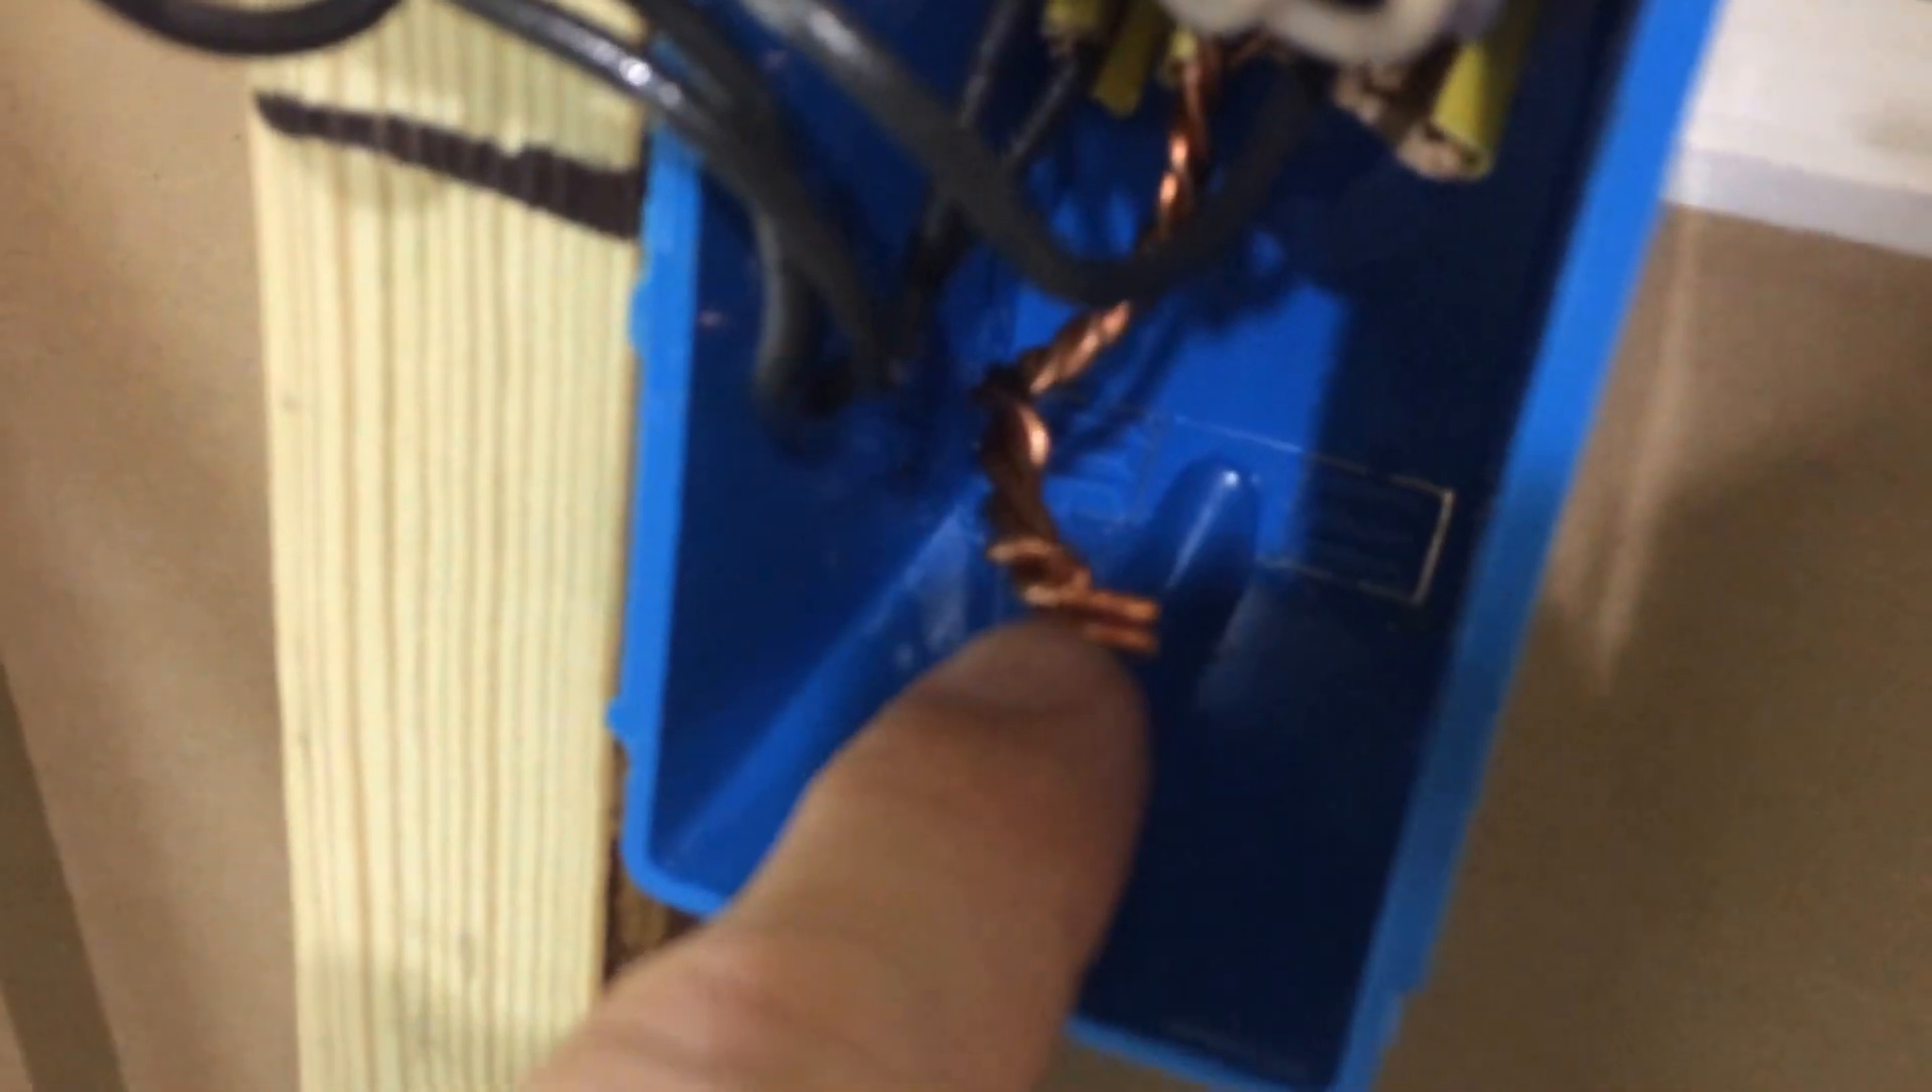But if you'll notice, this right here, all the ground wires were taken and twisted together.